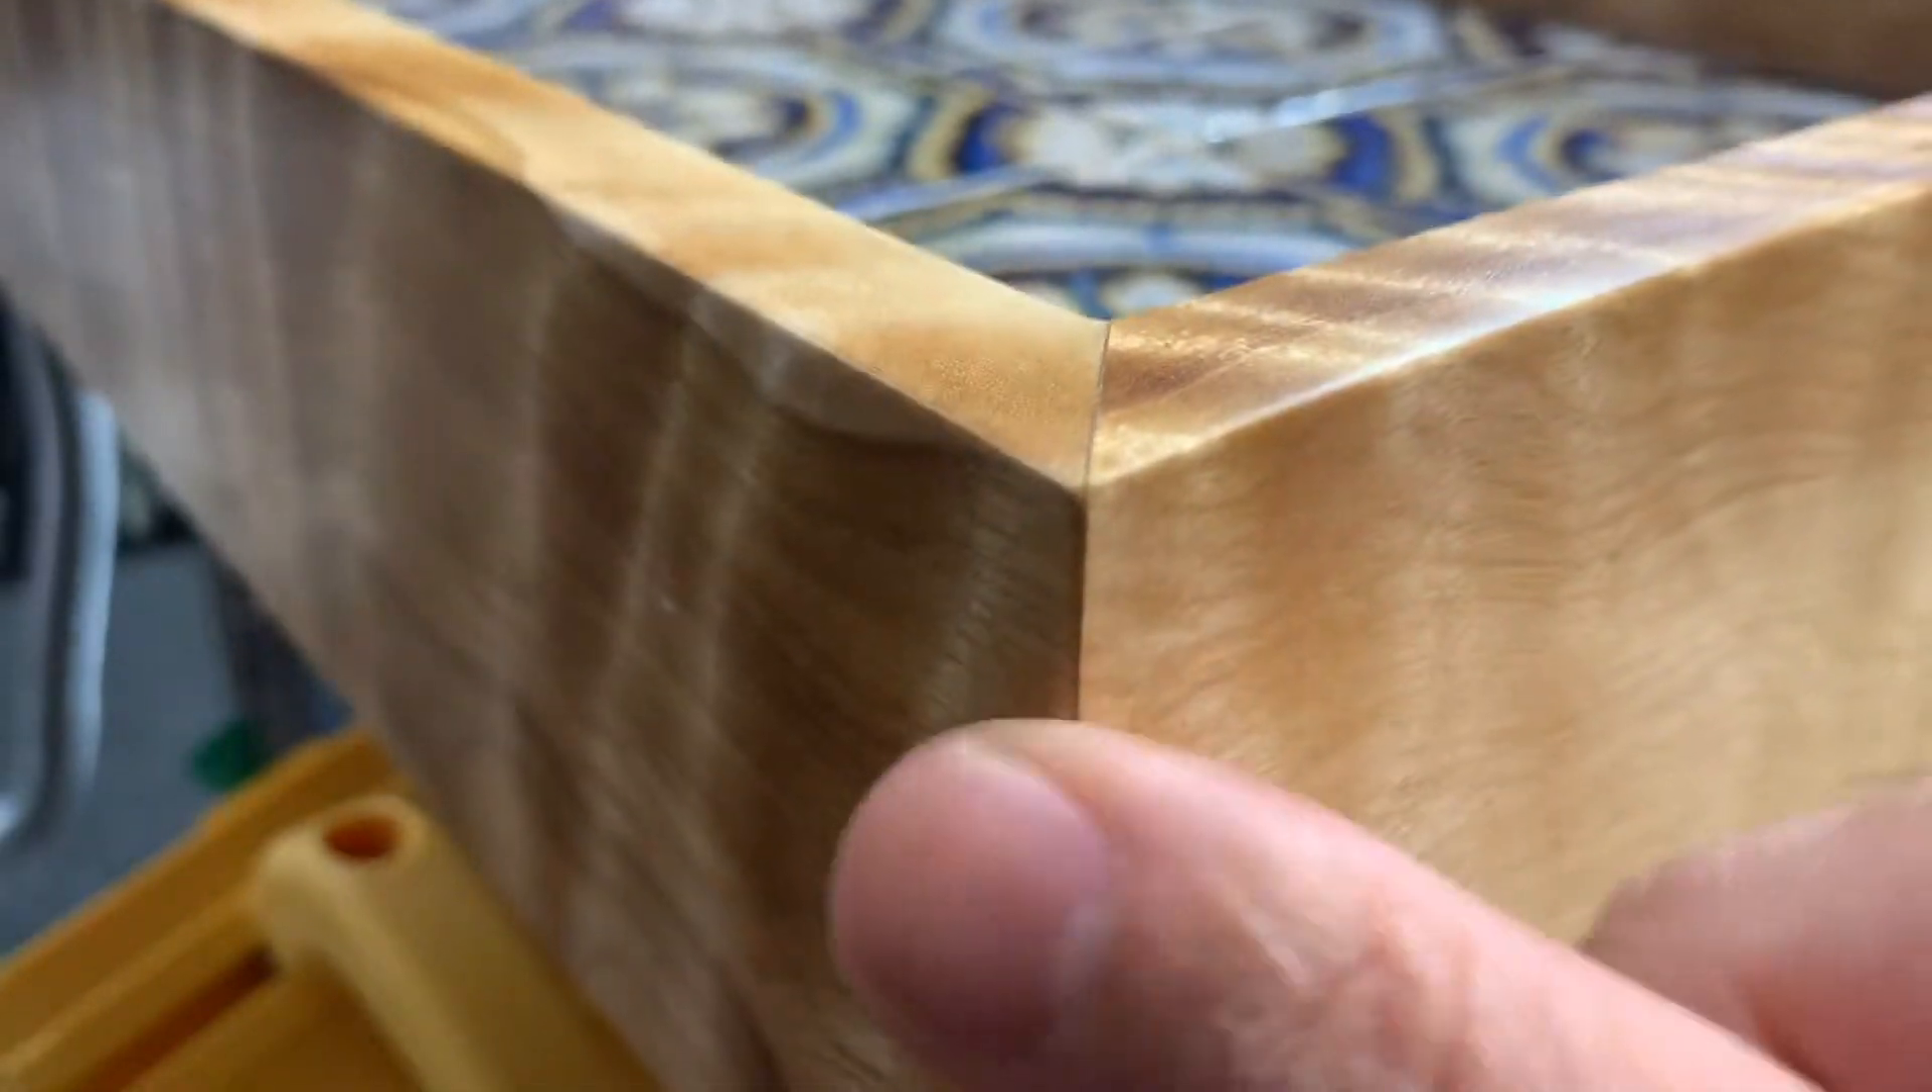And you can see how my, uh, miters came out pretty good.